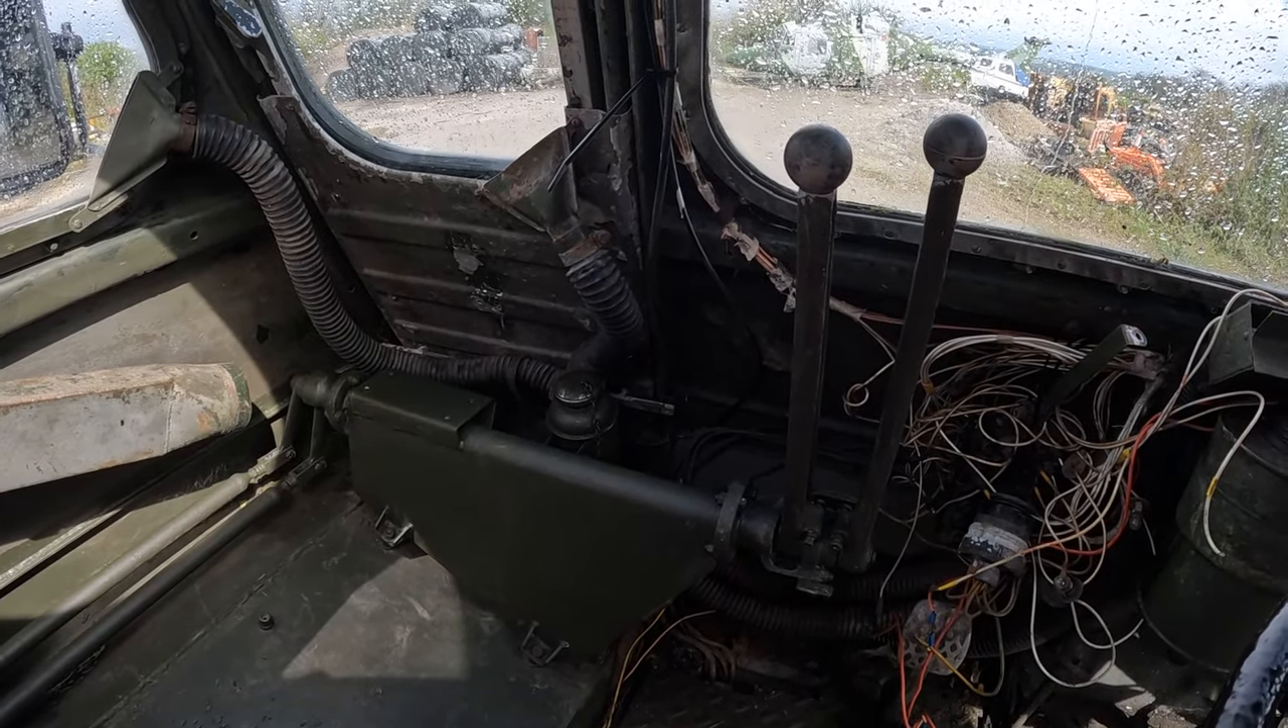Here in the cab we have our steering levers all installed.